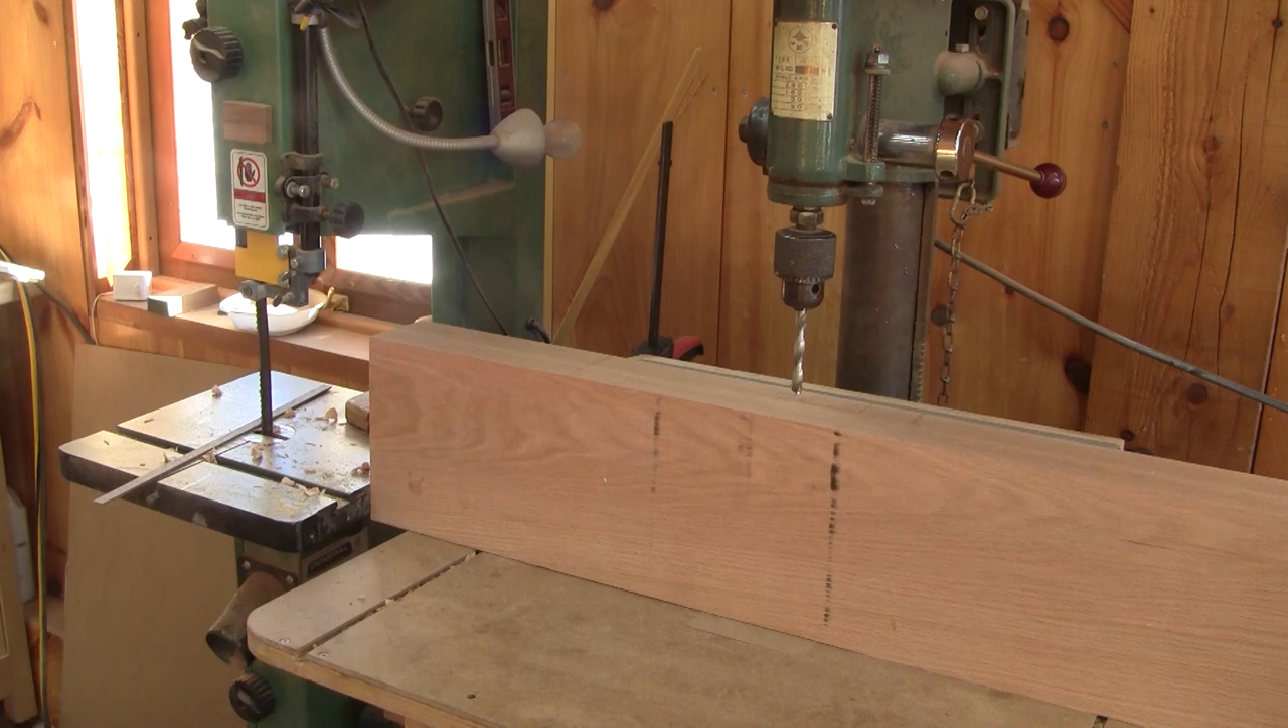But when I go to the drill press, I can't reach the line because the bandsaw table is in the way.